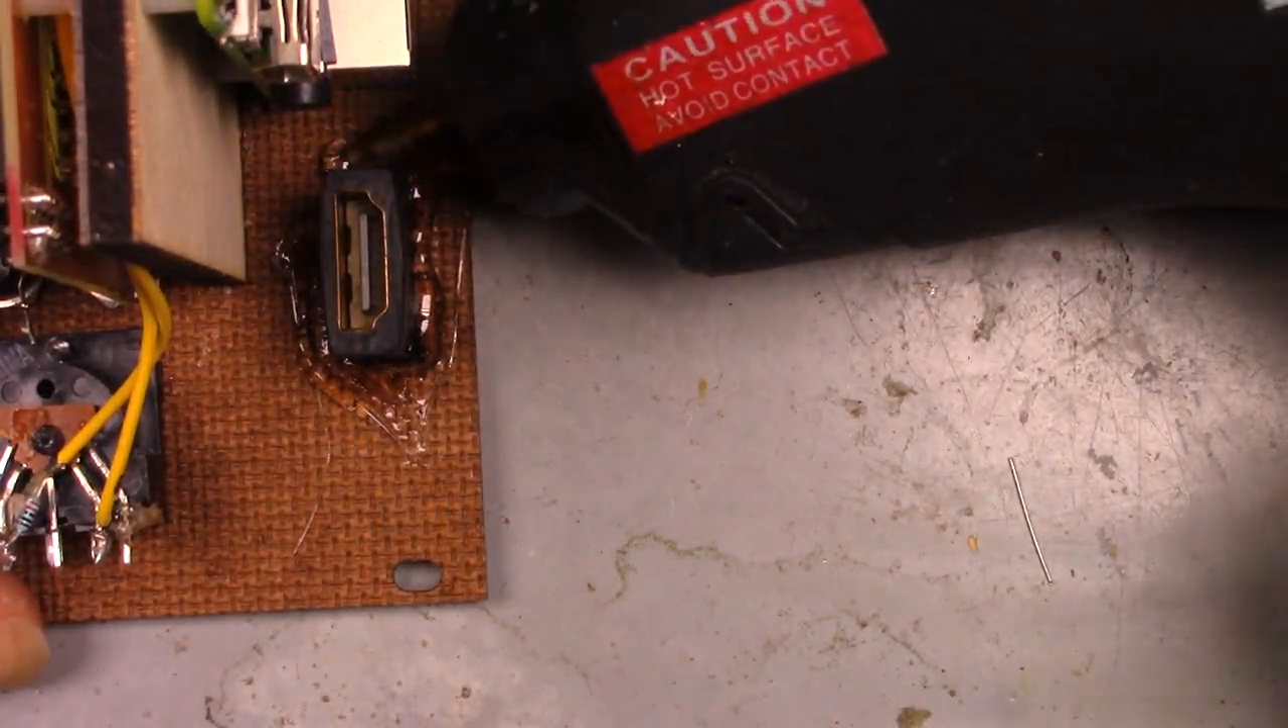The HDMI coupler was mounted with hot glue, which bonds very well to the fiberboard faceplate.